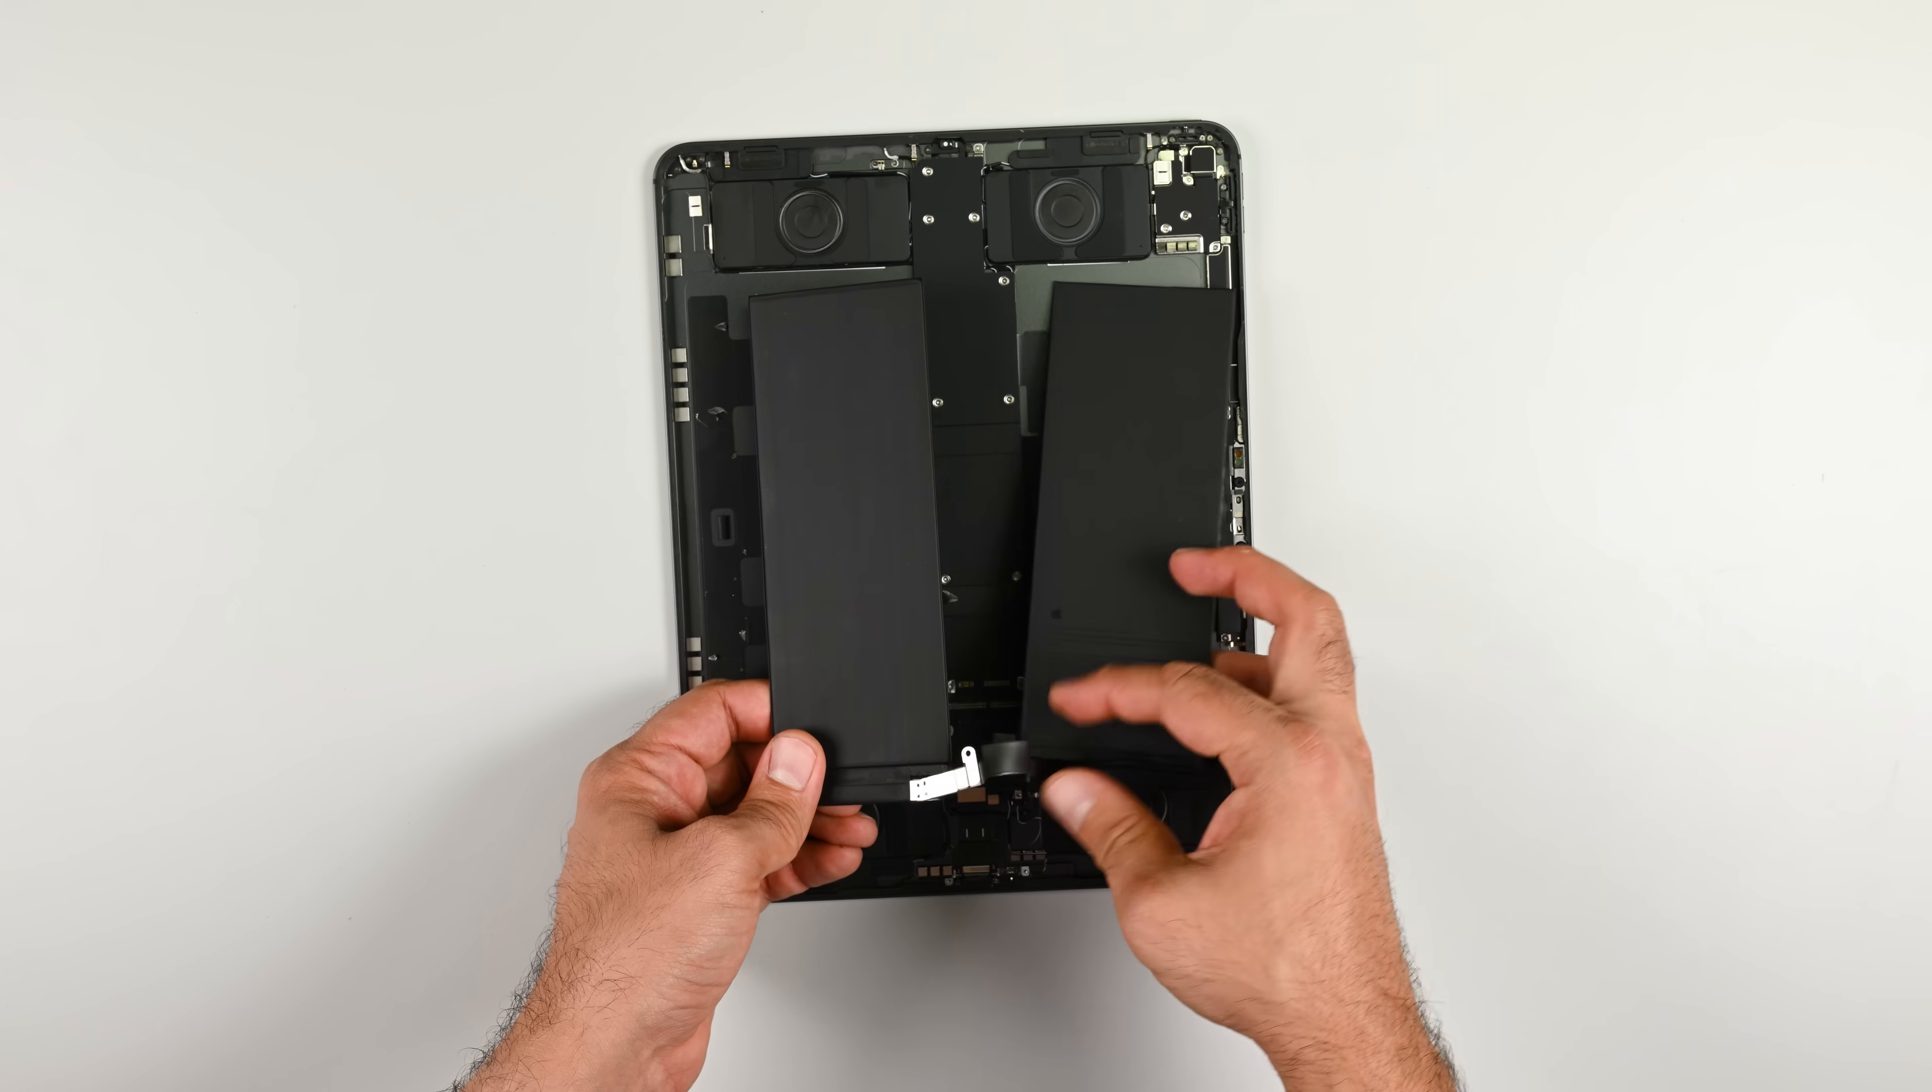They did the job okay, and after a lot of squeaks and snaps, the battery does come out.